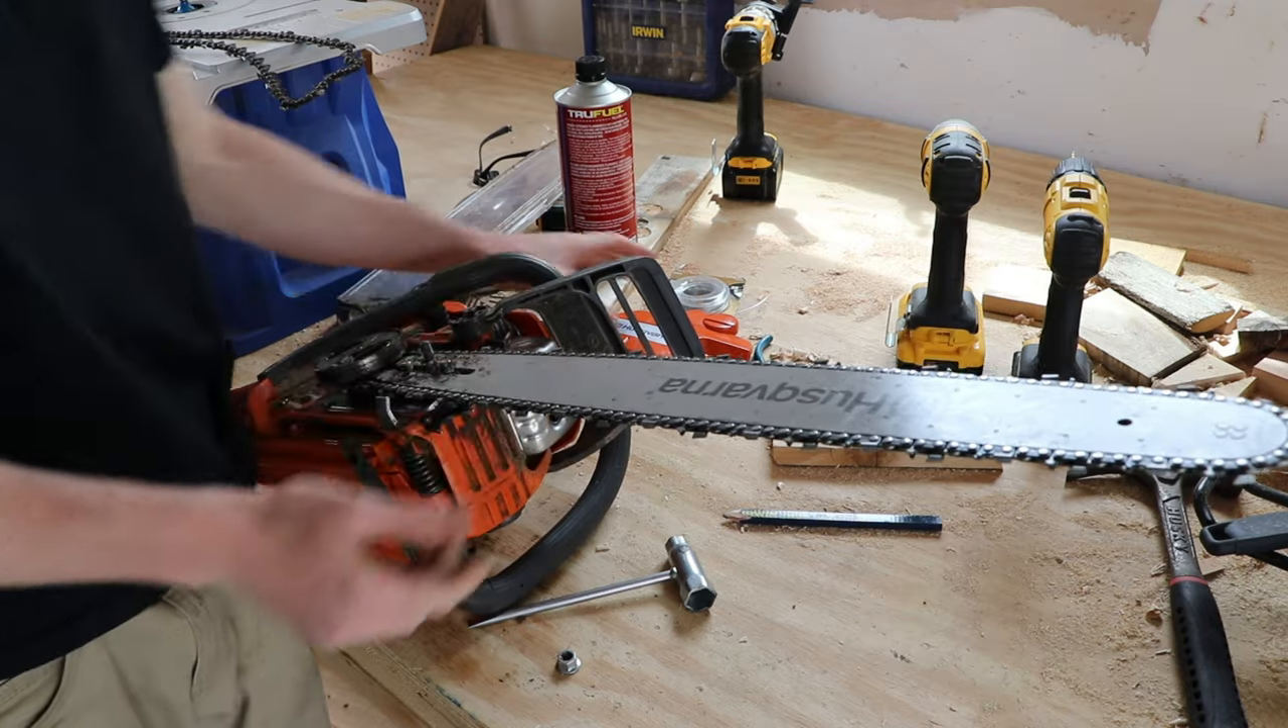So now you've got the chain on.